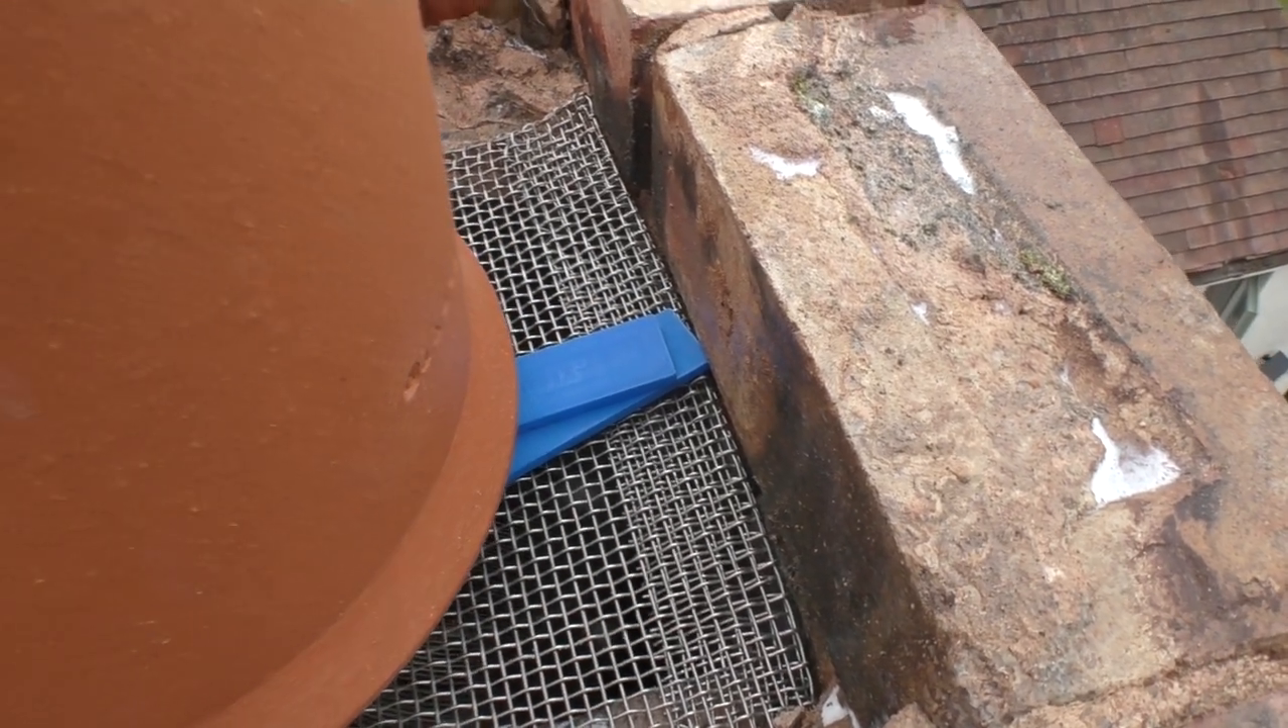And you can see the chimney pot sitting on my new stainless steel wire mesh.